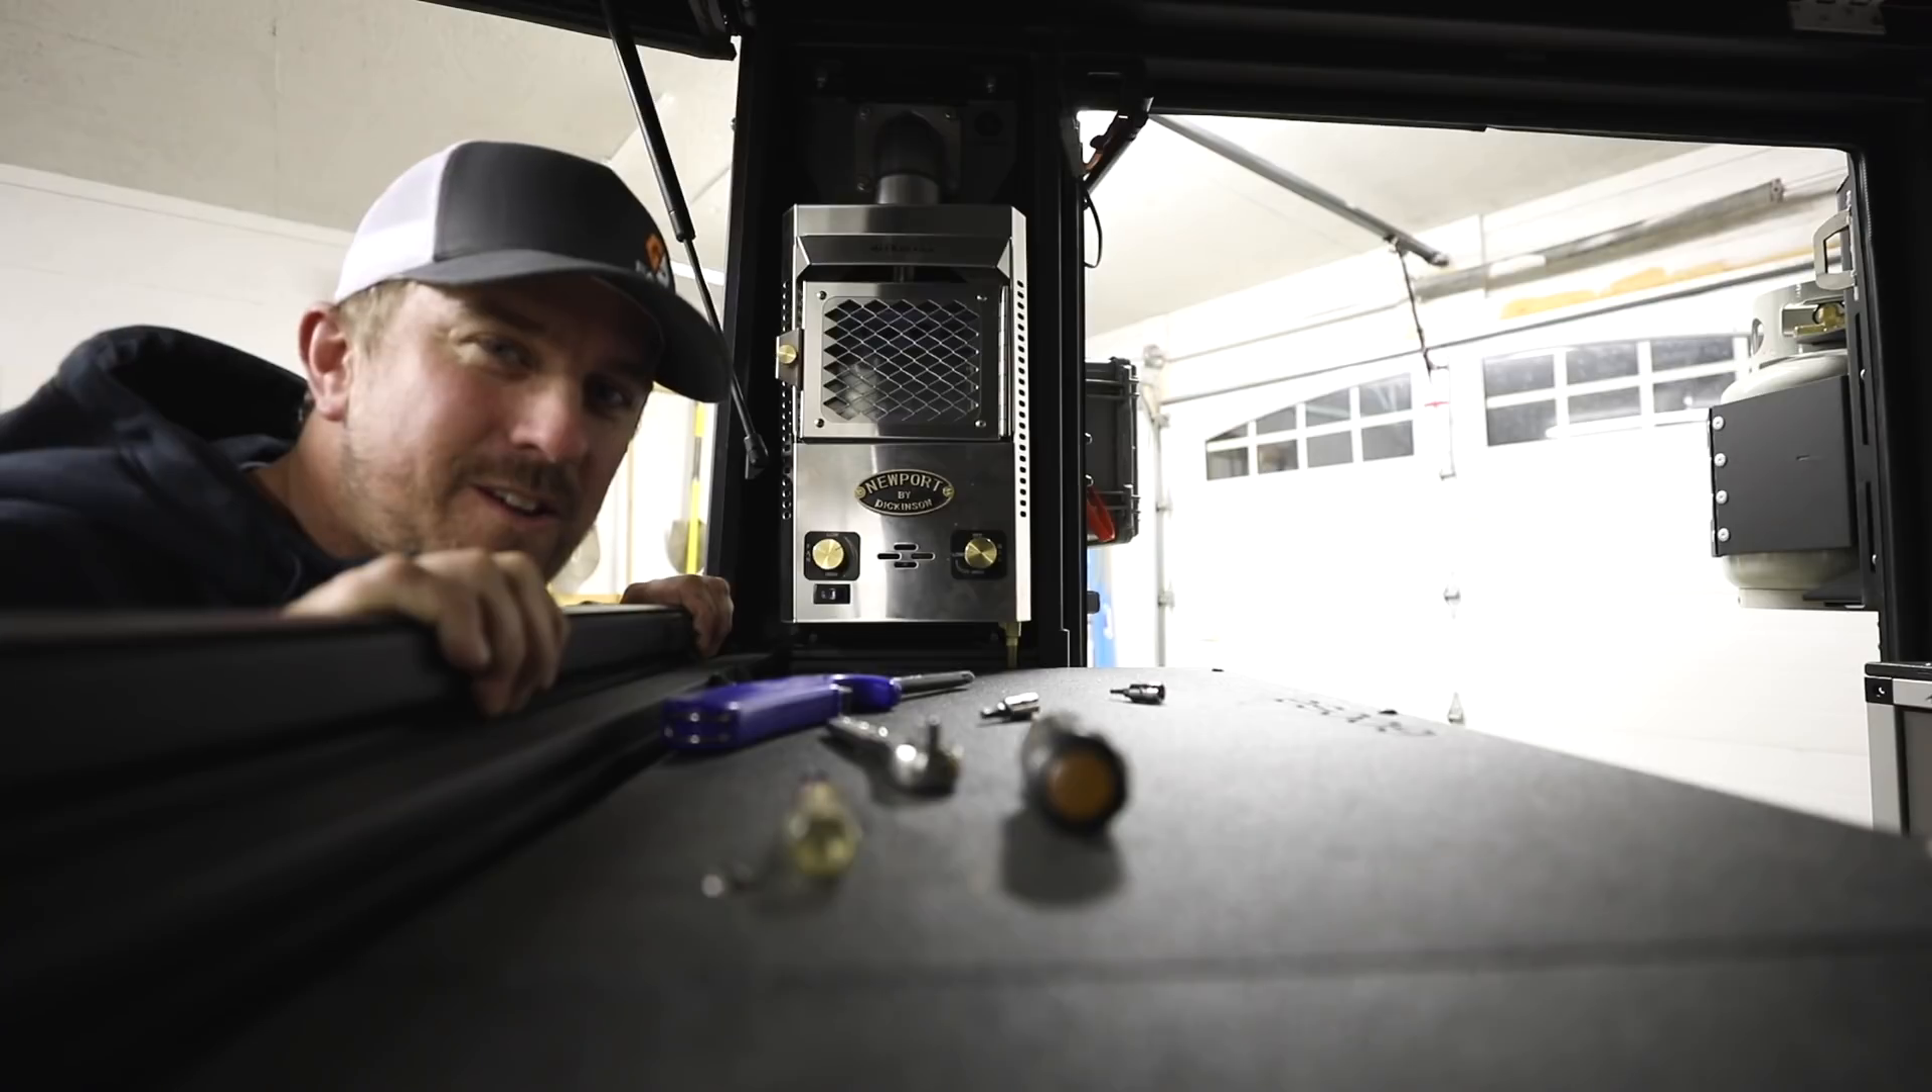And the Dickinson GP Factor furnace install is complete on the Alucab canopy camper.